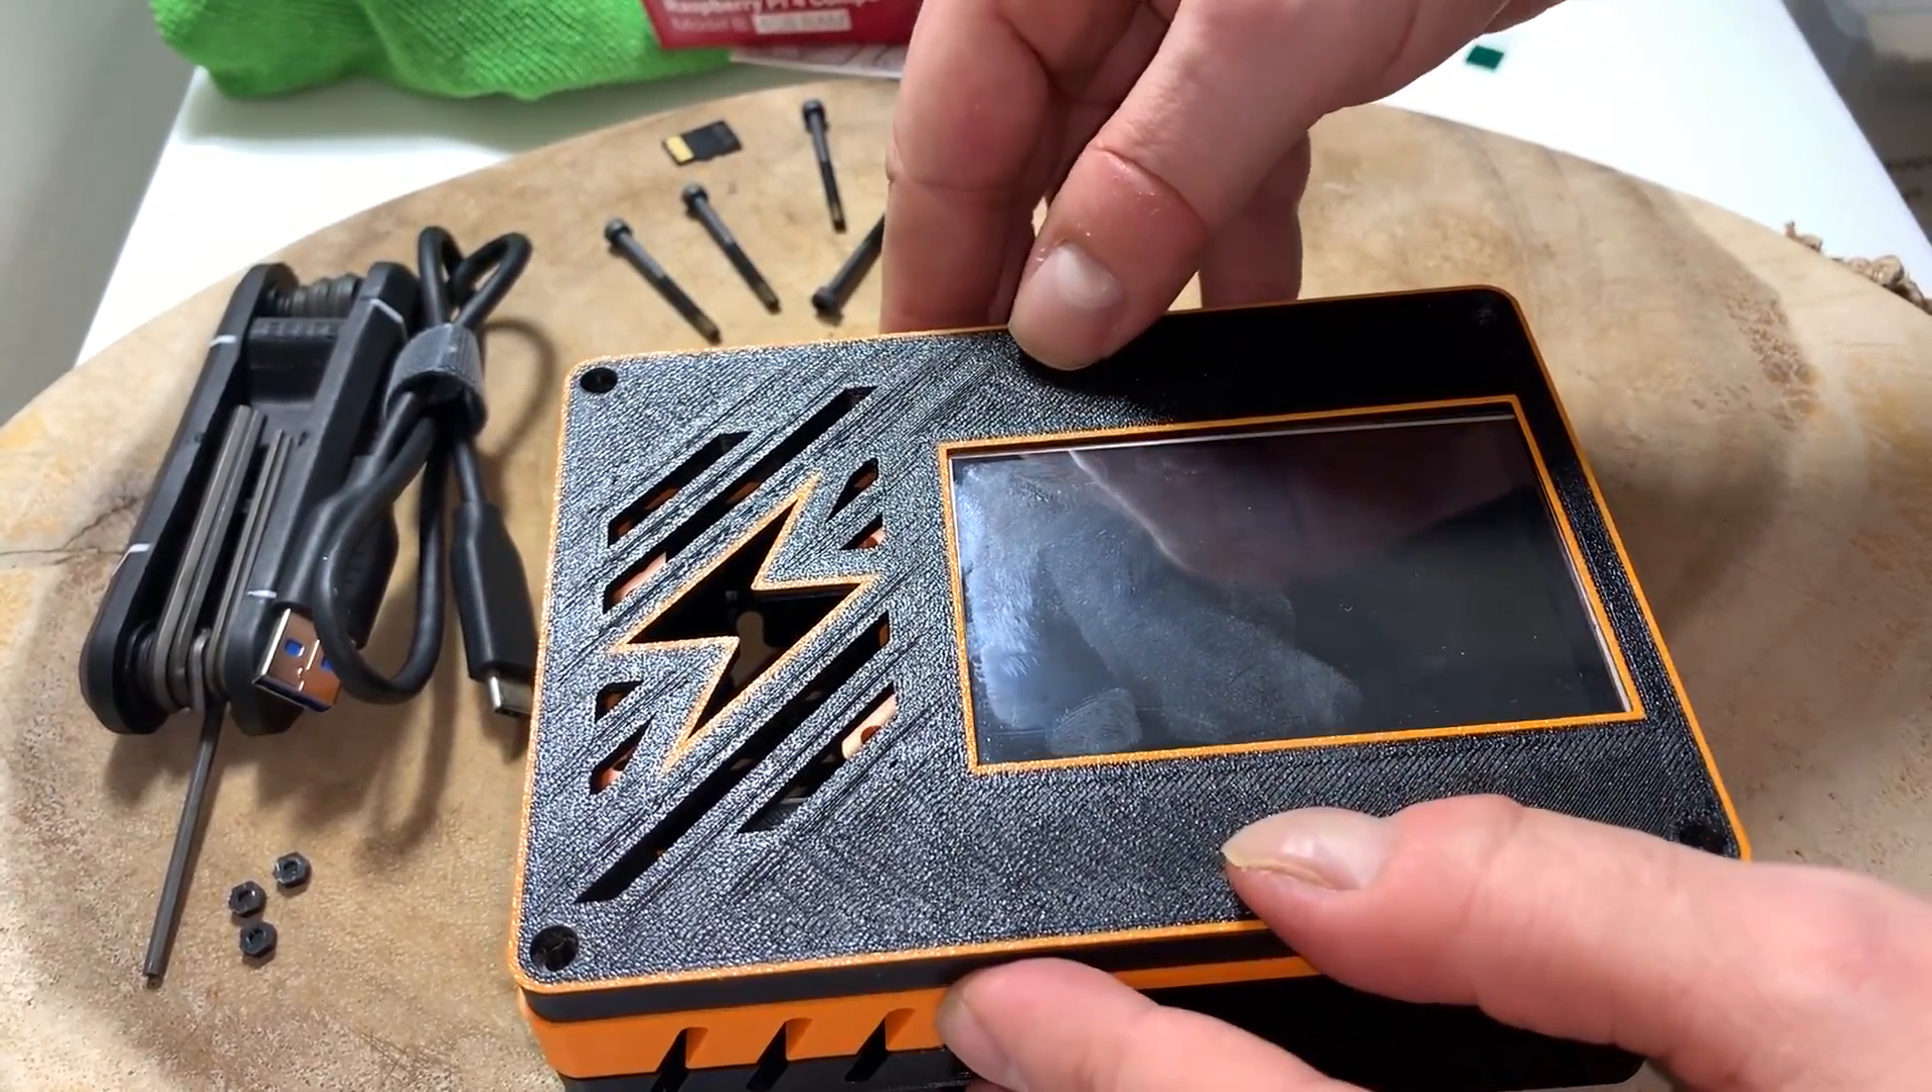It did take me a couple tries to get this screen lined up nicely in there once you got the top on but not too bad.